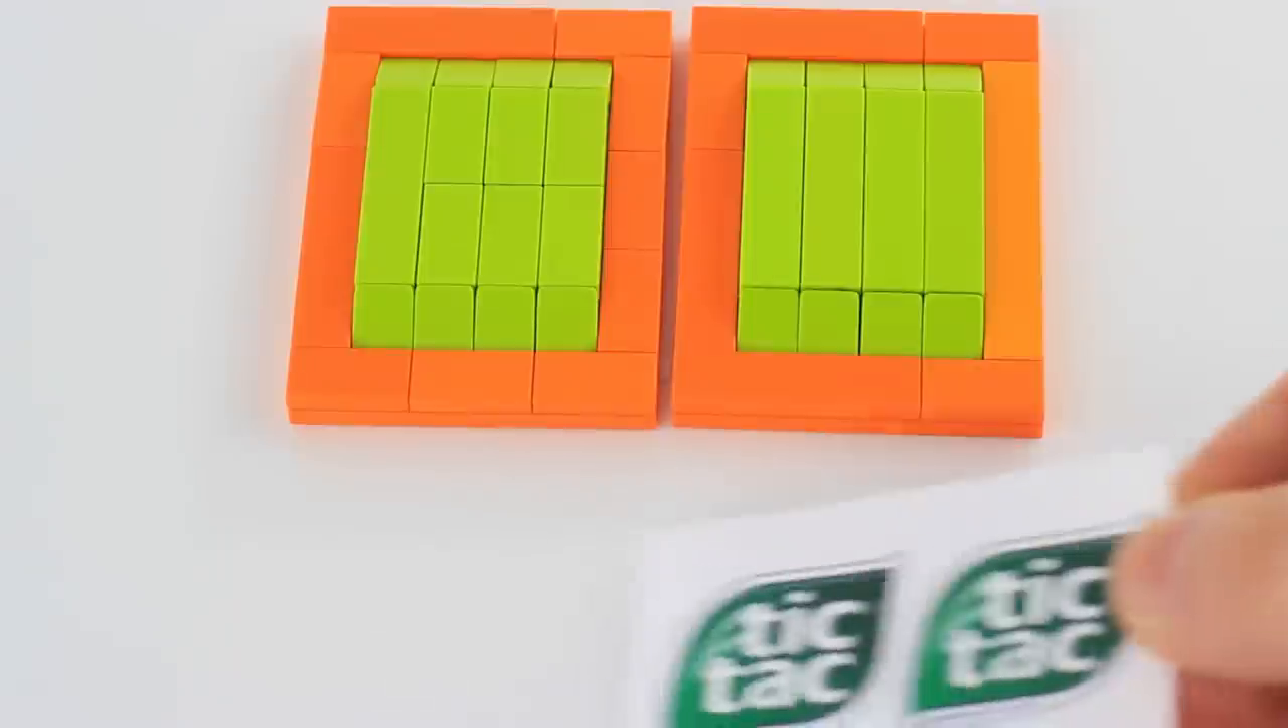And just like that, we finished building two walls of the machine.